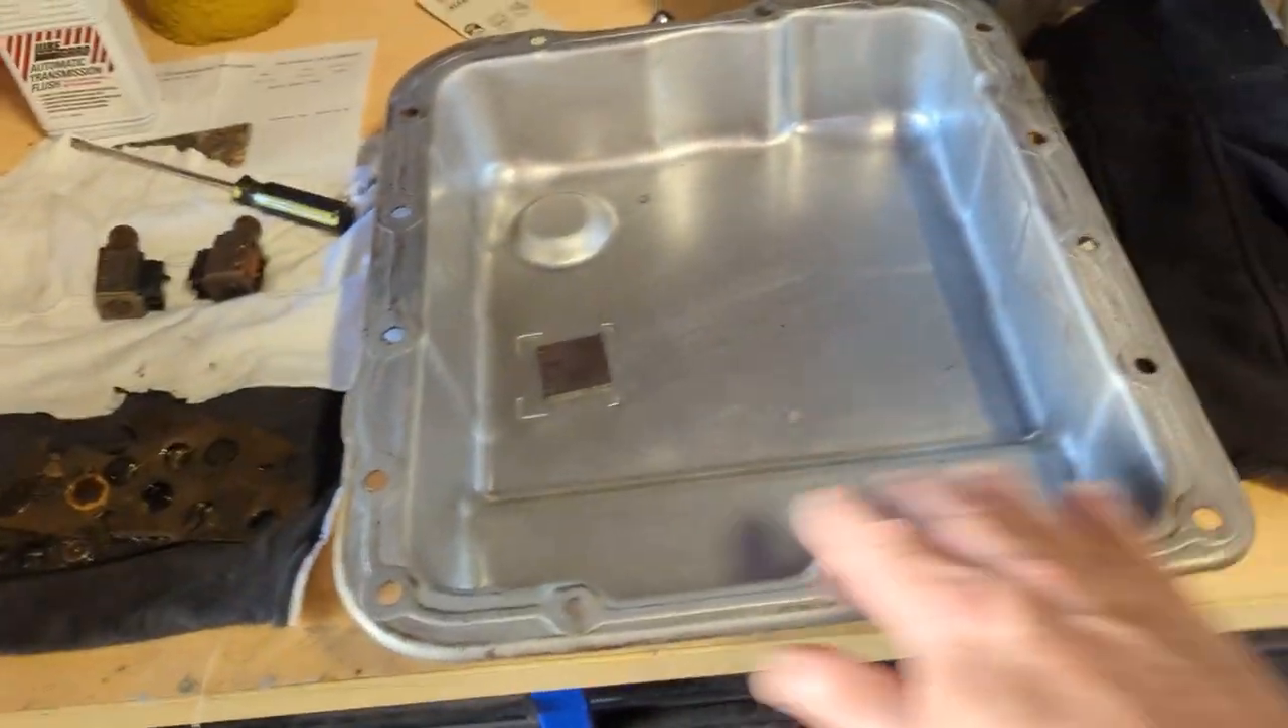Alright guys, it is a few days later now and I've got the pan off the transmission and I've got some interesting things to show you.